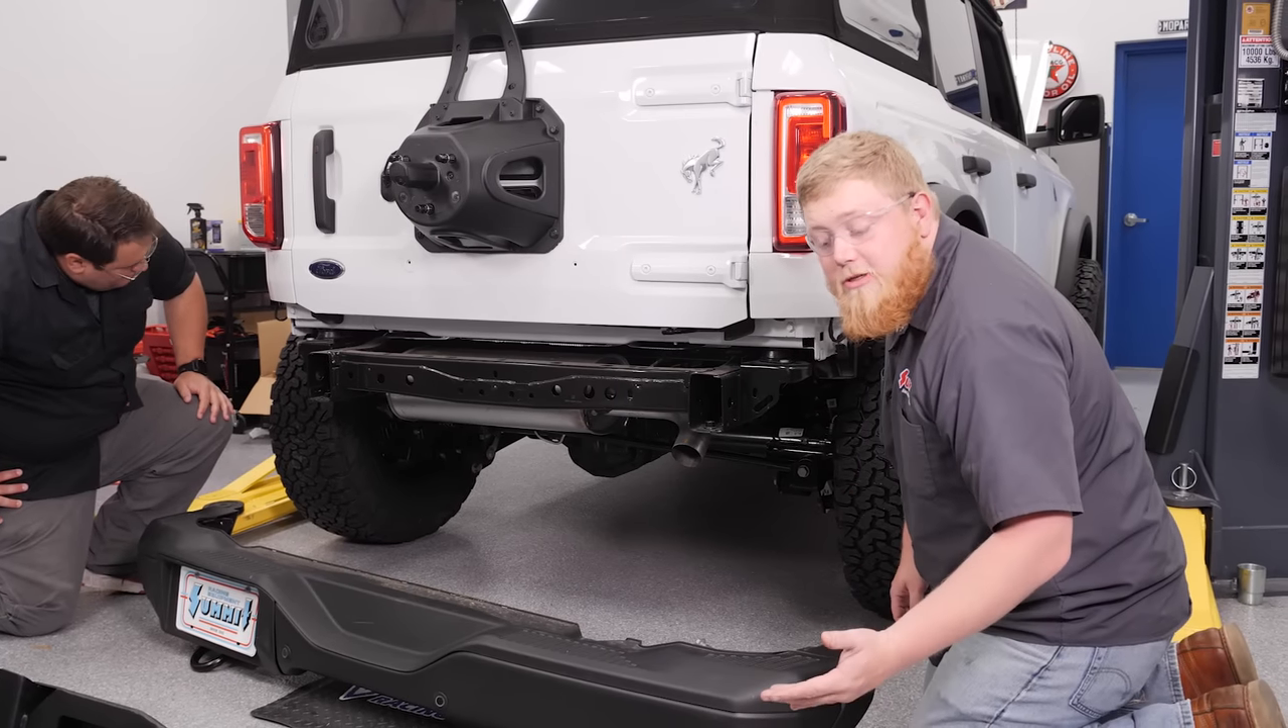Just like that, our factory bumper is removed.